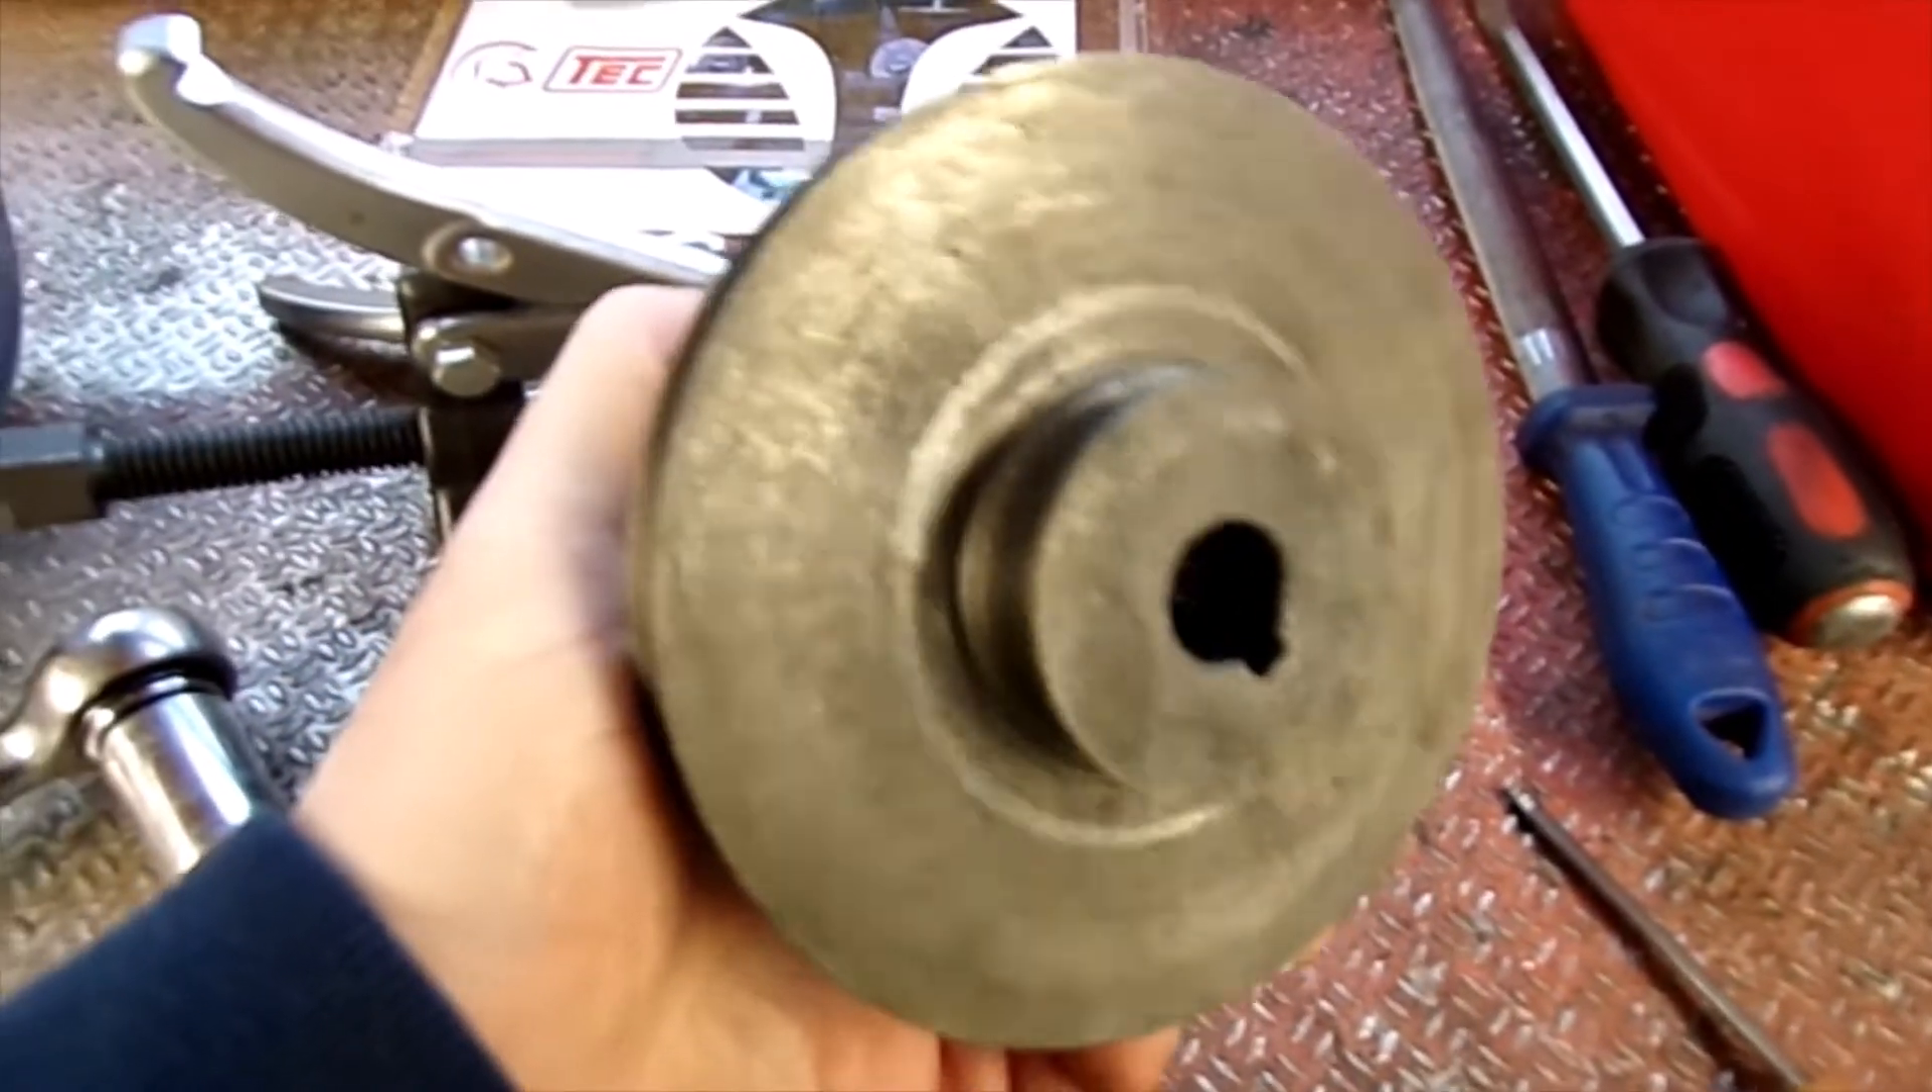Right, so that's the old pulley removed.